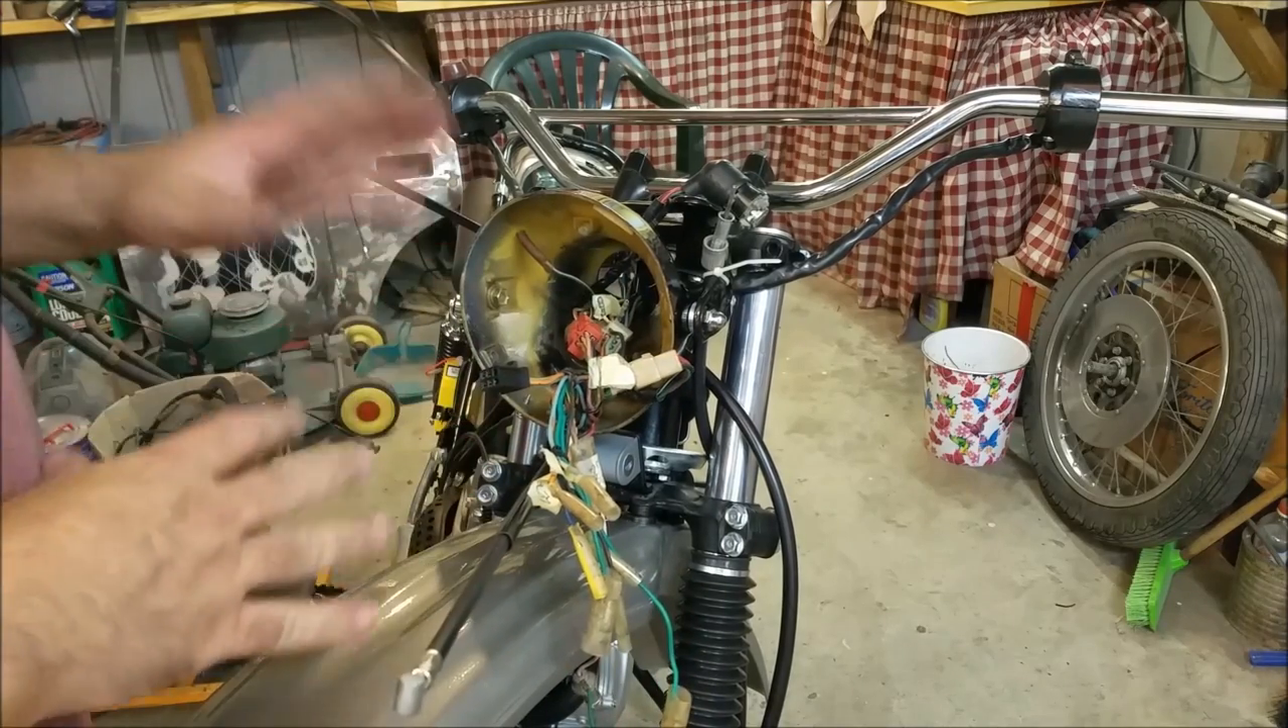There's our hand controls on.